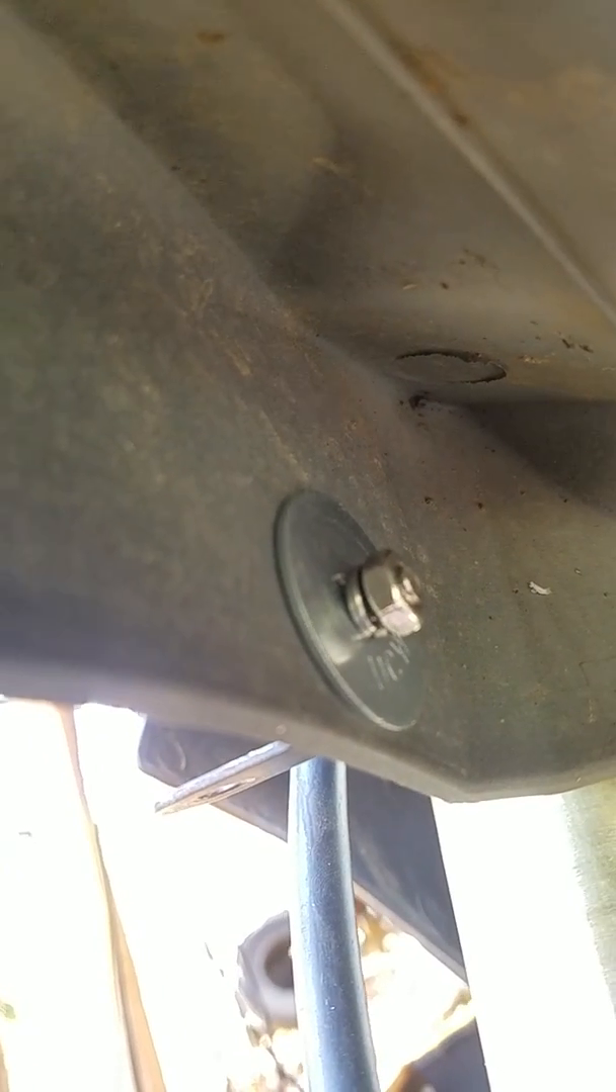I've got a fender washer on the inside so the bolt doesn't pull through the fender.